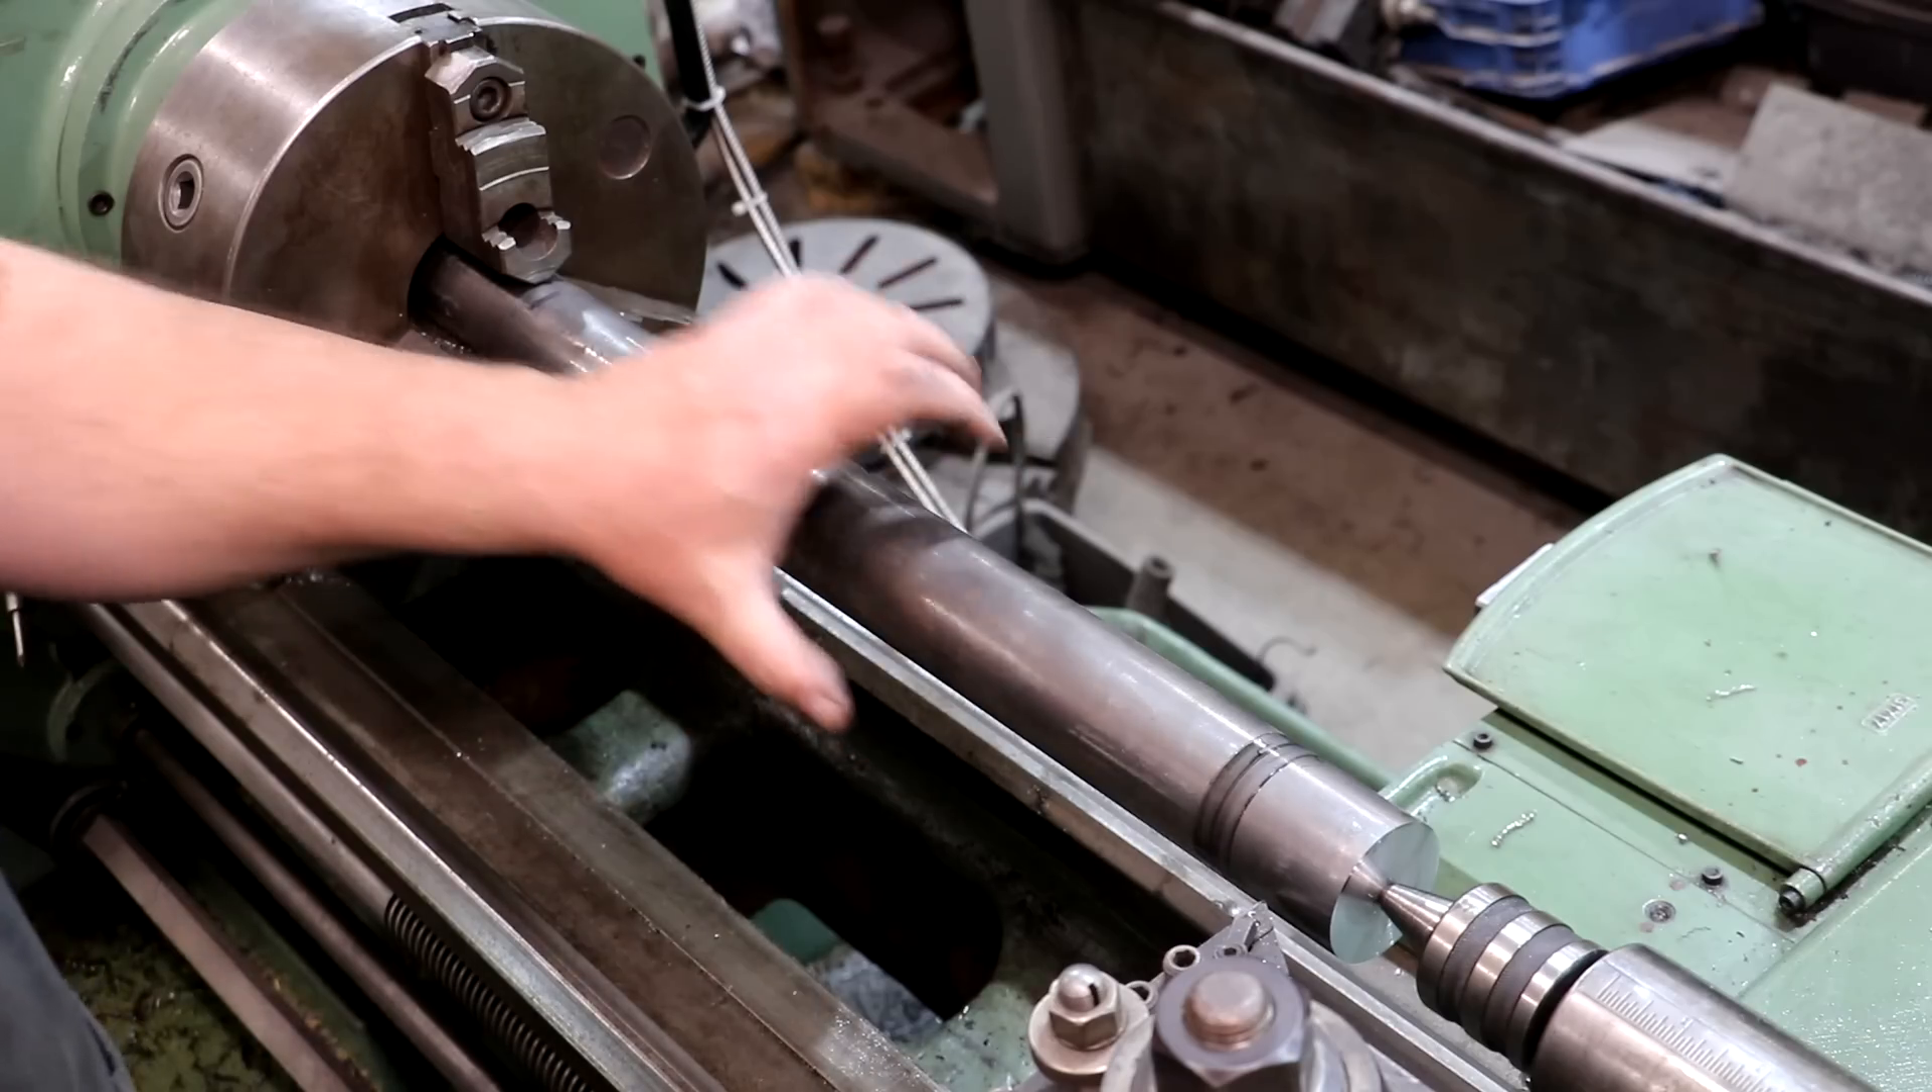We've got our end supported now with a, uh, live center.